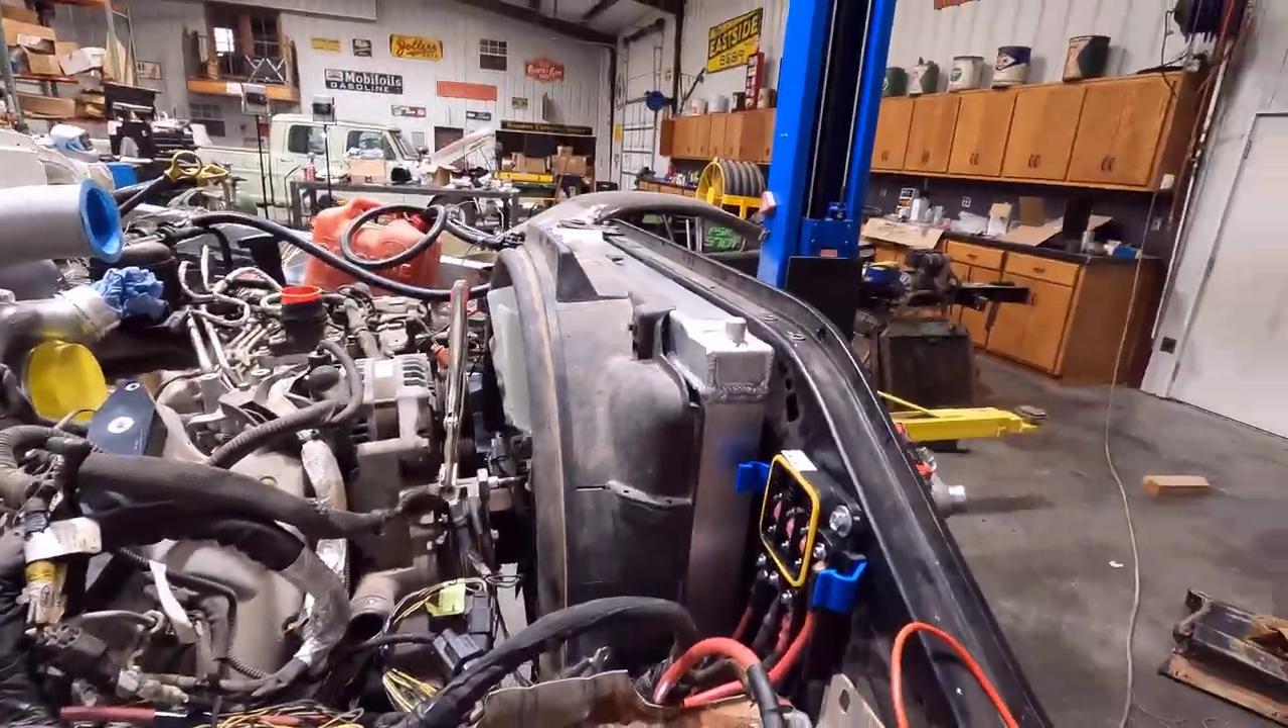I also got the radiator uh installed.